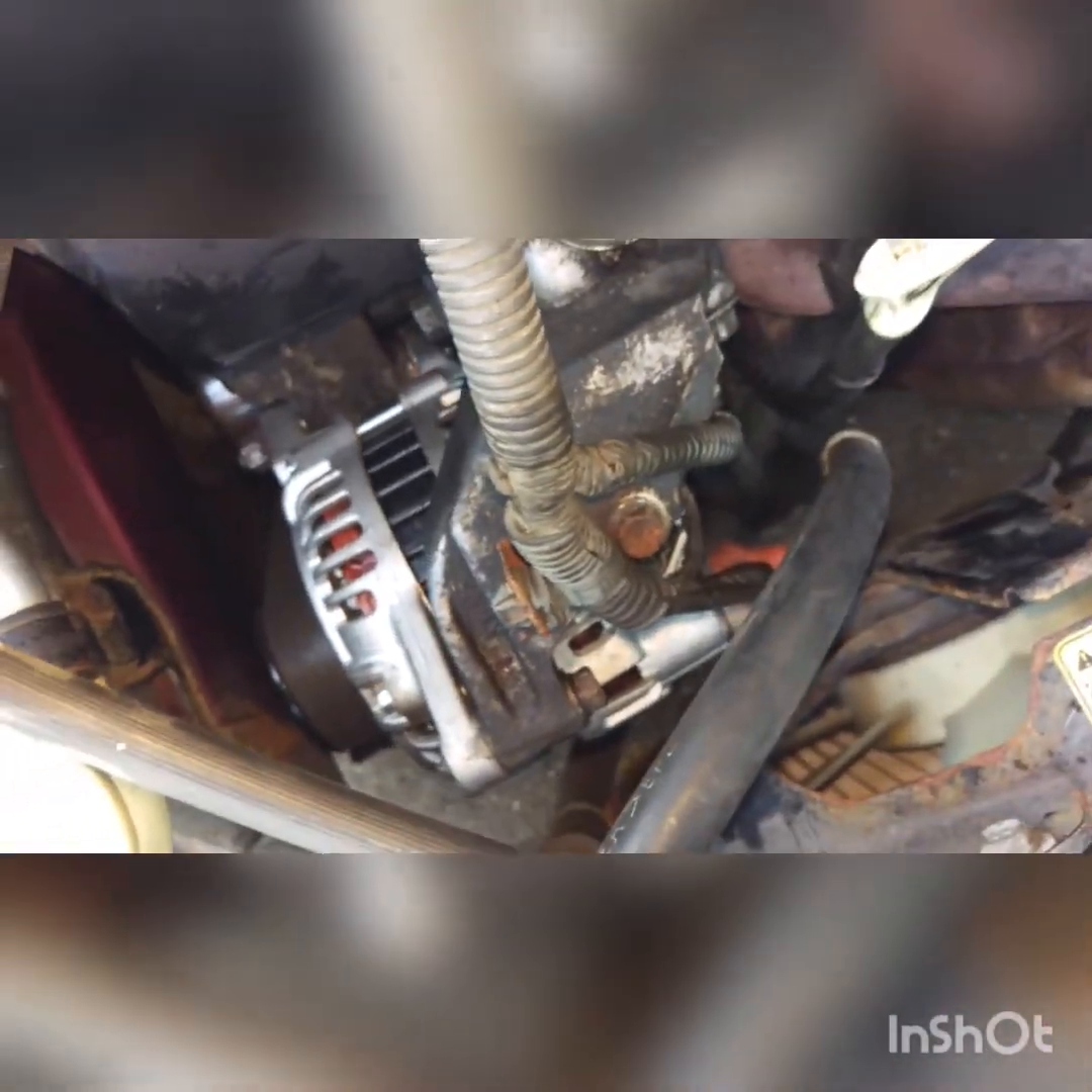All right here we are it's all installed the new alternator.